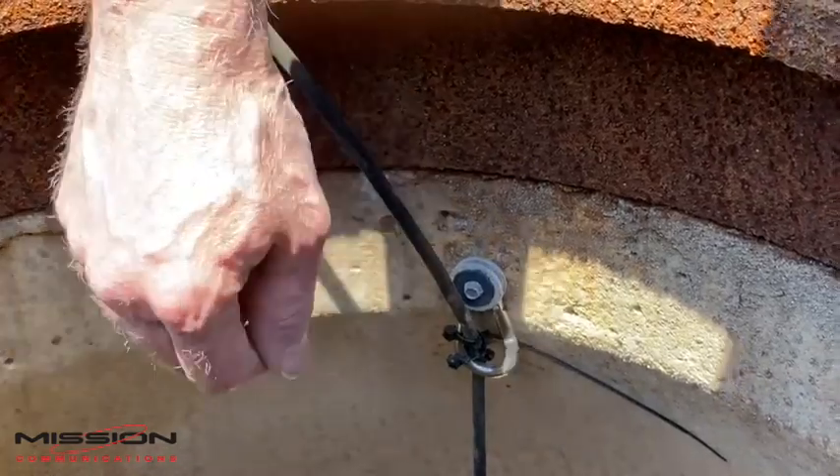How I mounted the carabiner was I took one of the concrete bolts for the mounting bracket, took two washers, and then fed it through the top of the carabiner into the side of the manhole.